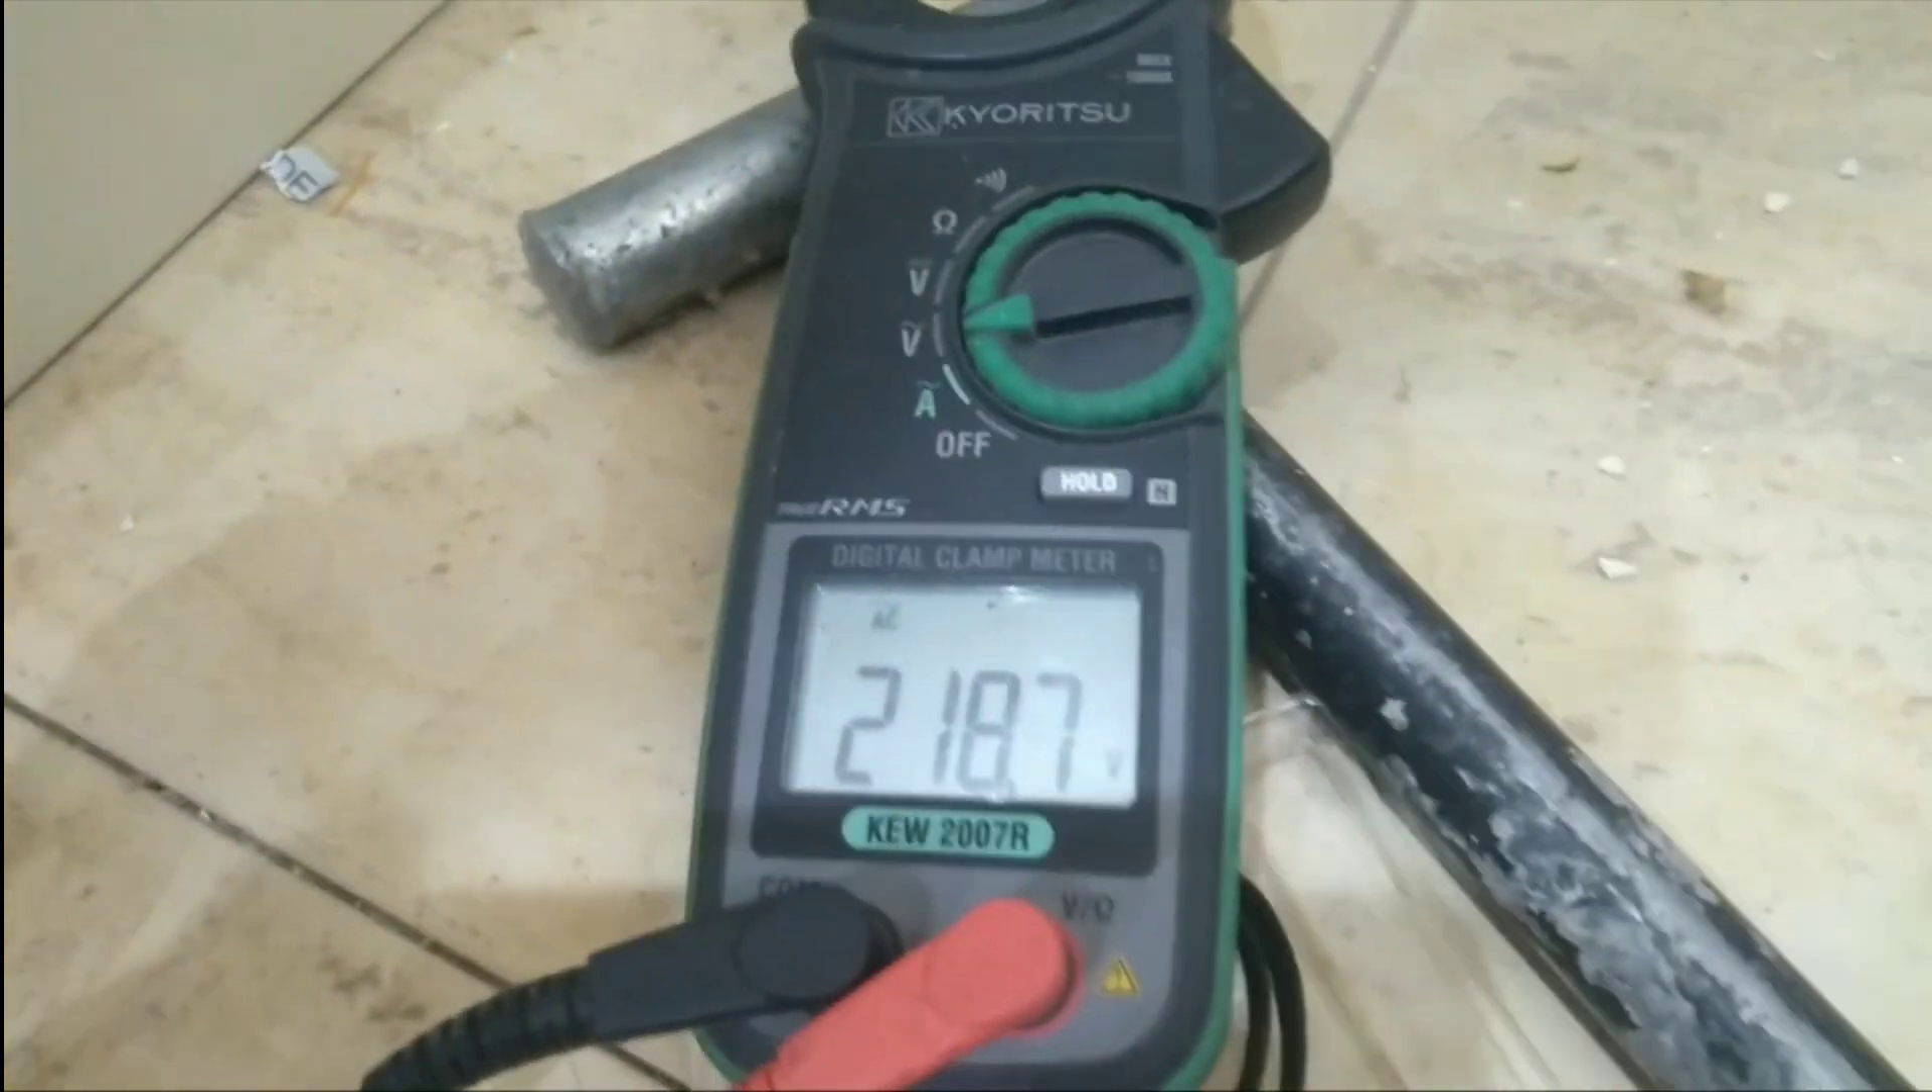दो टर्मिनल में हमारा जो मीटर का लीड है वो मैंने डाल दिया हूँ।